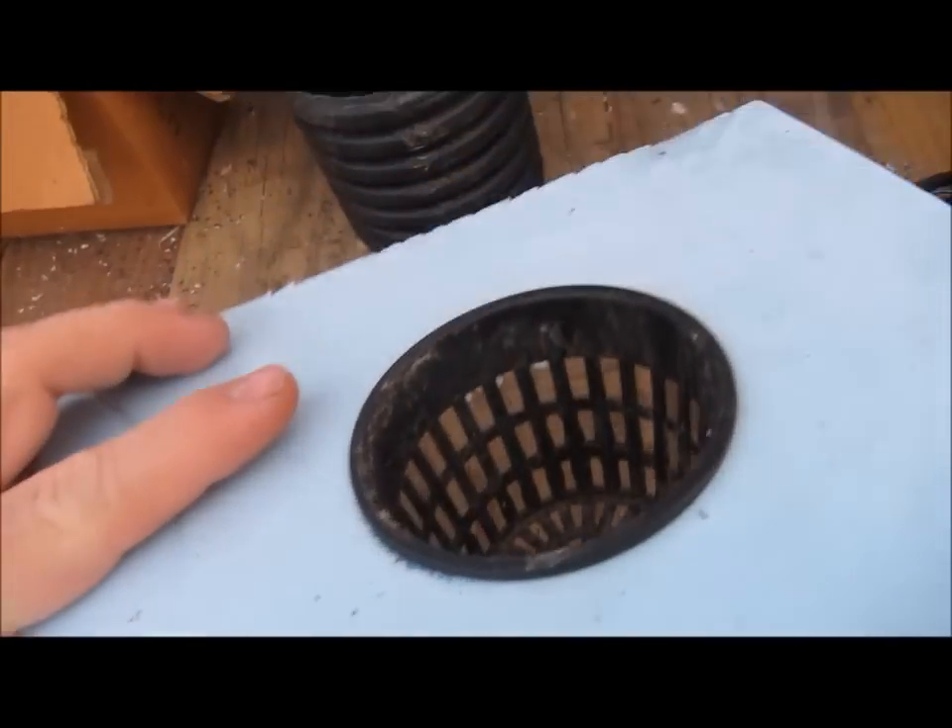Now, I'll take the net pot and you can see here that it fits straight down in the net in a pretty little circle.